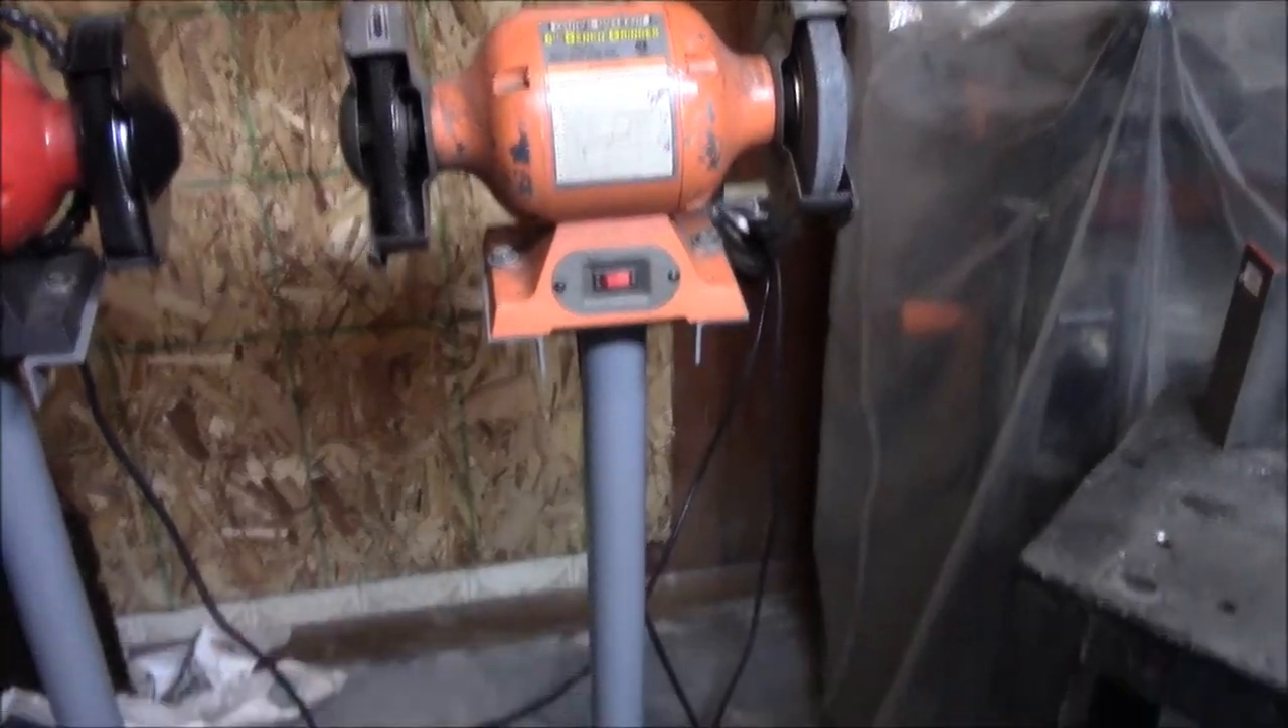The grinder's been installed on the new stand.